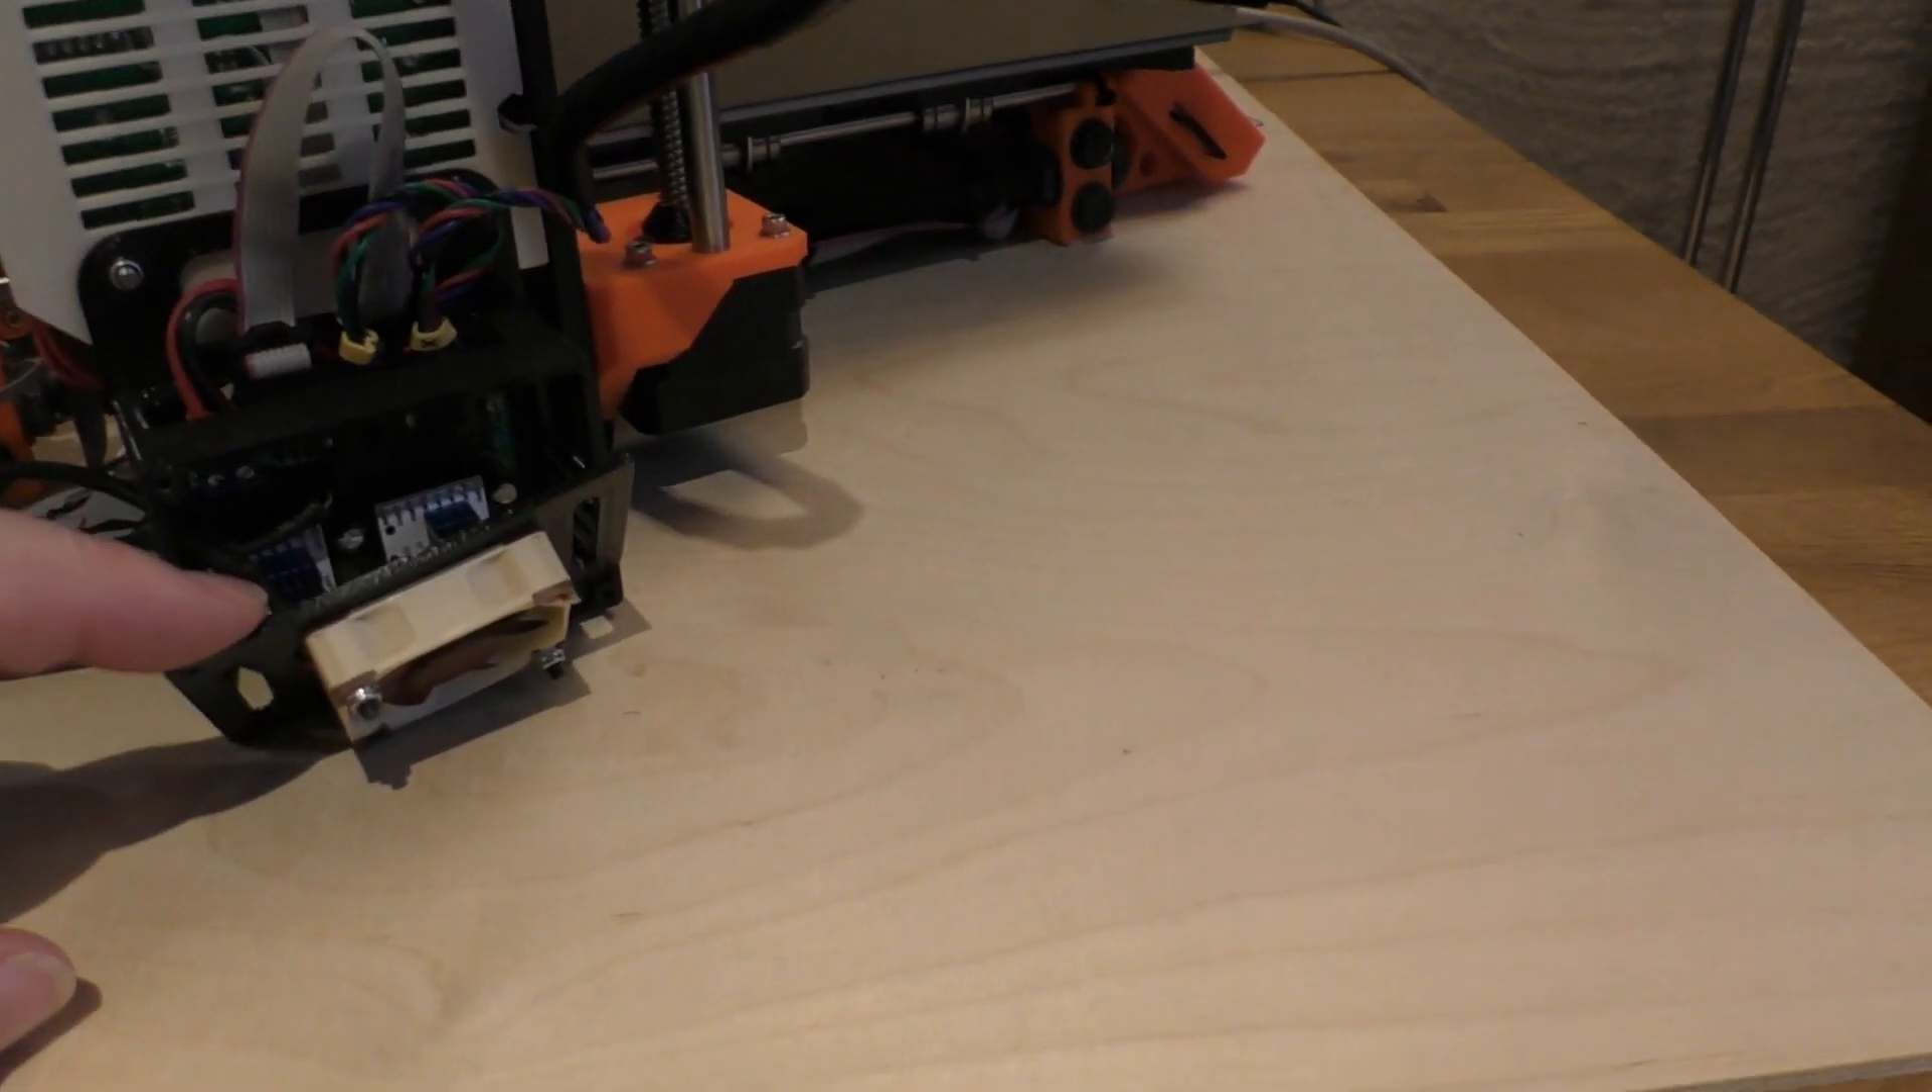I've left the lid off for setting up the reference voltage on the stepper drivers.